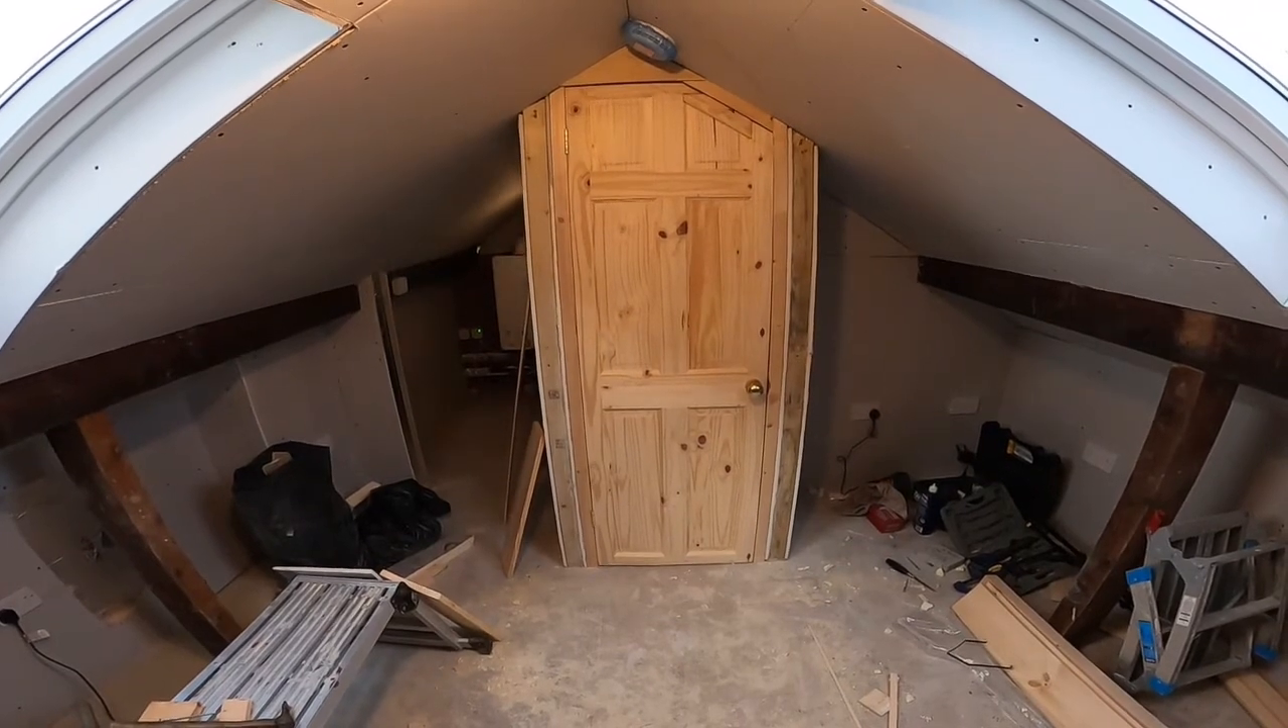But we've done the basic installation the door's on.